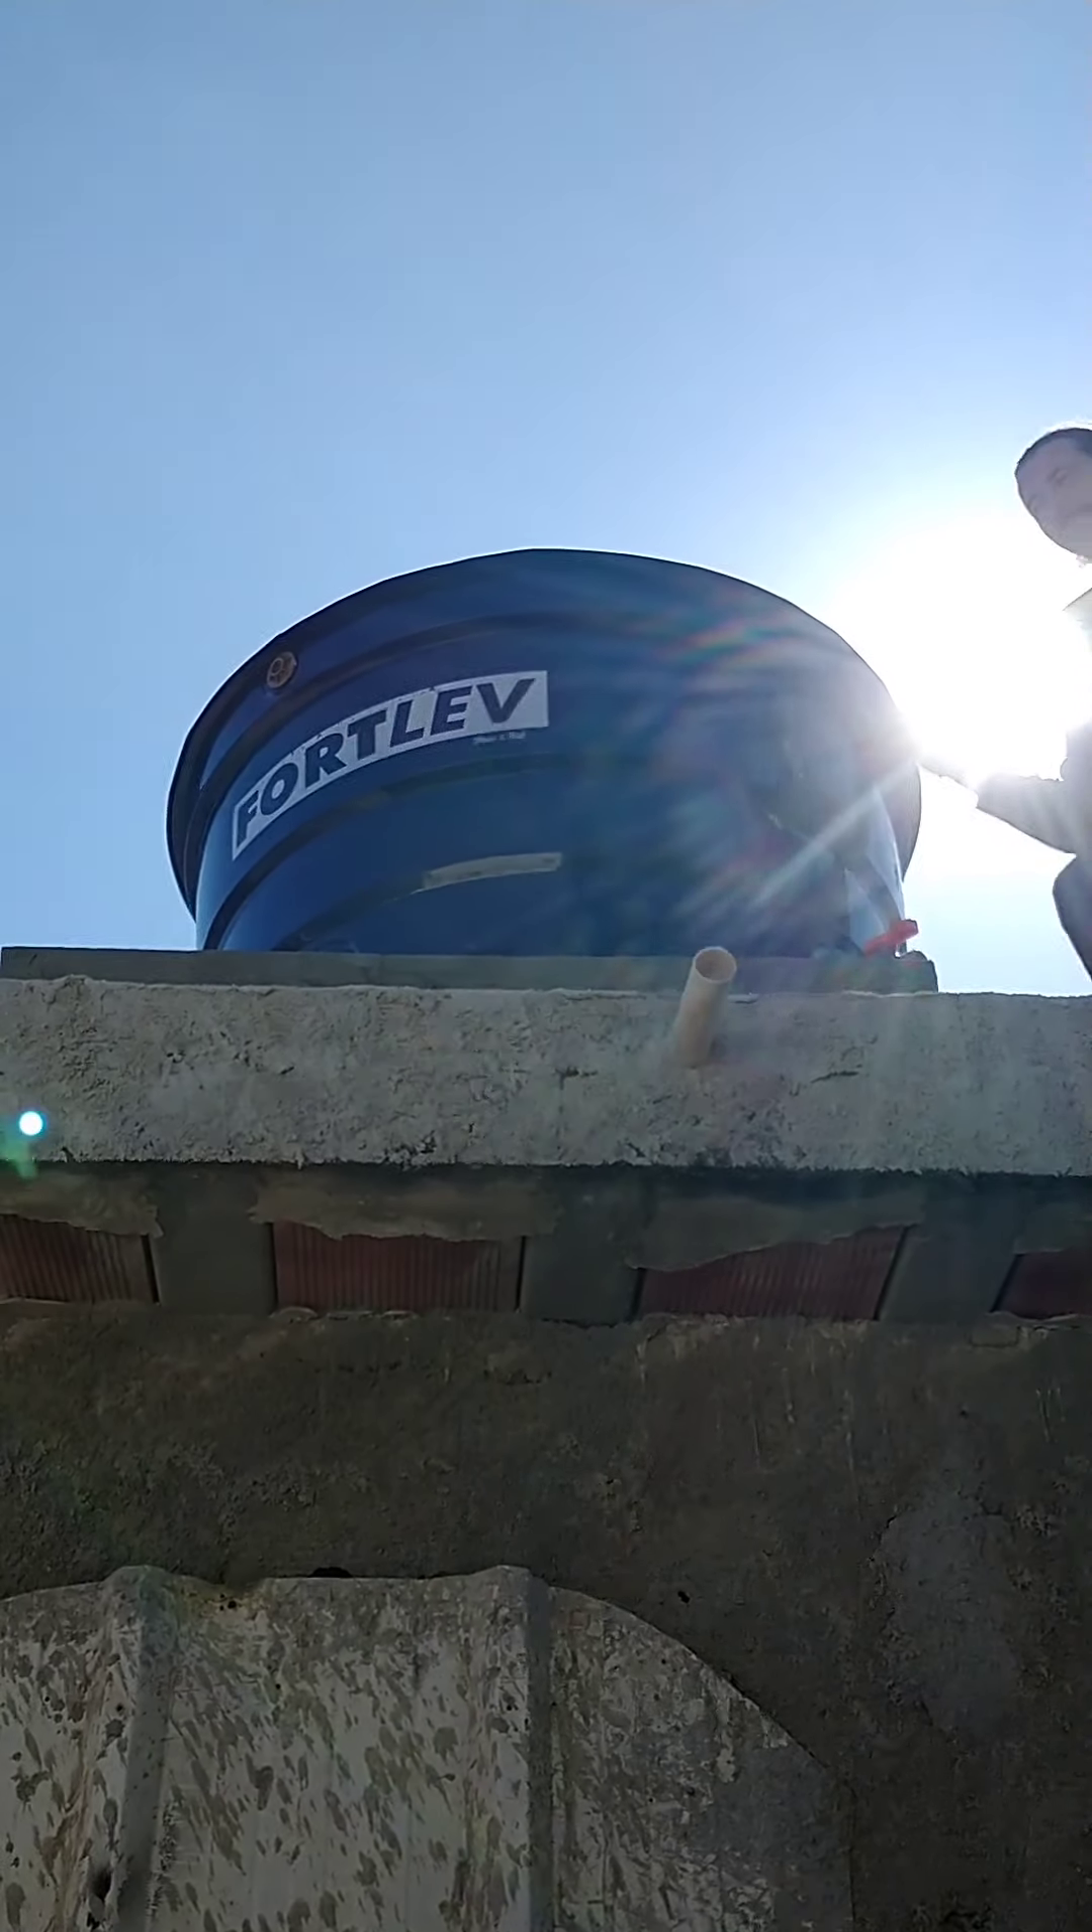Como eu estou feliz de ver essa caixinha no lugar dela.